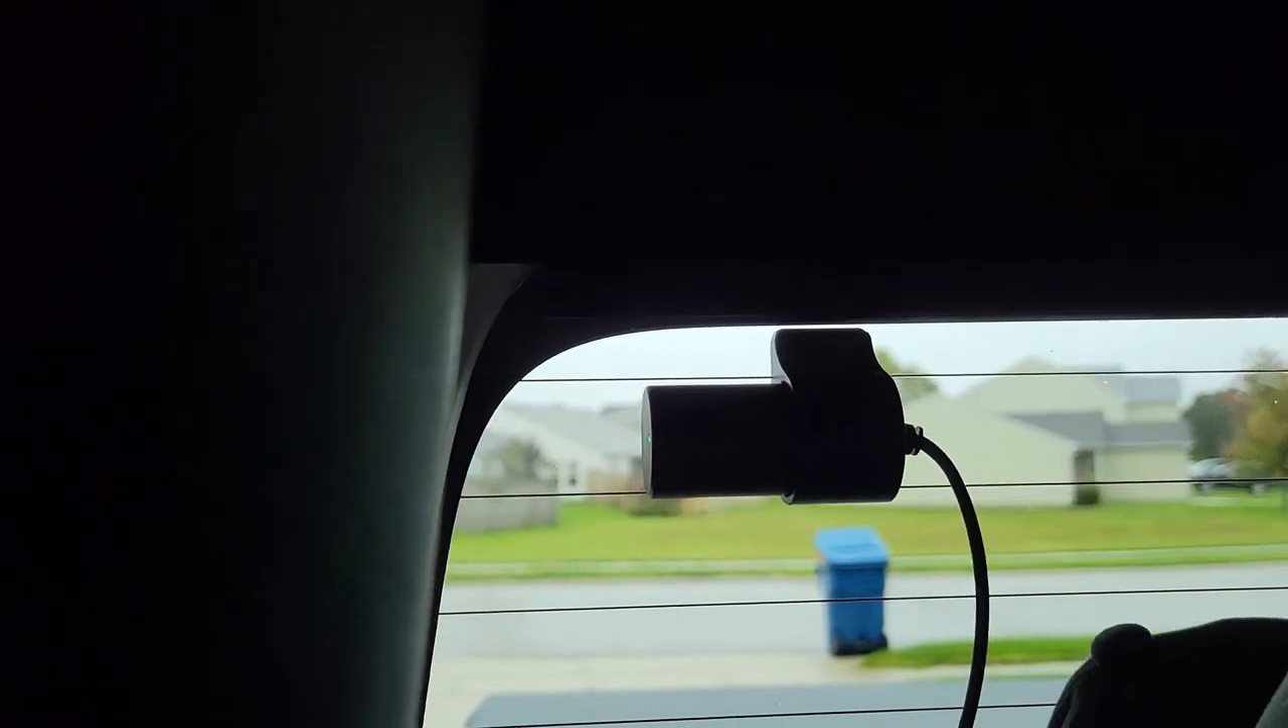I haven't zip tied the cable to this camera up yet but that is the rear view camera and I just mounted it up in the corner there.